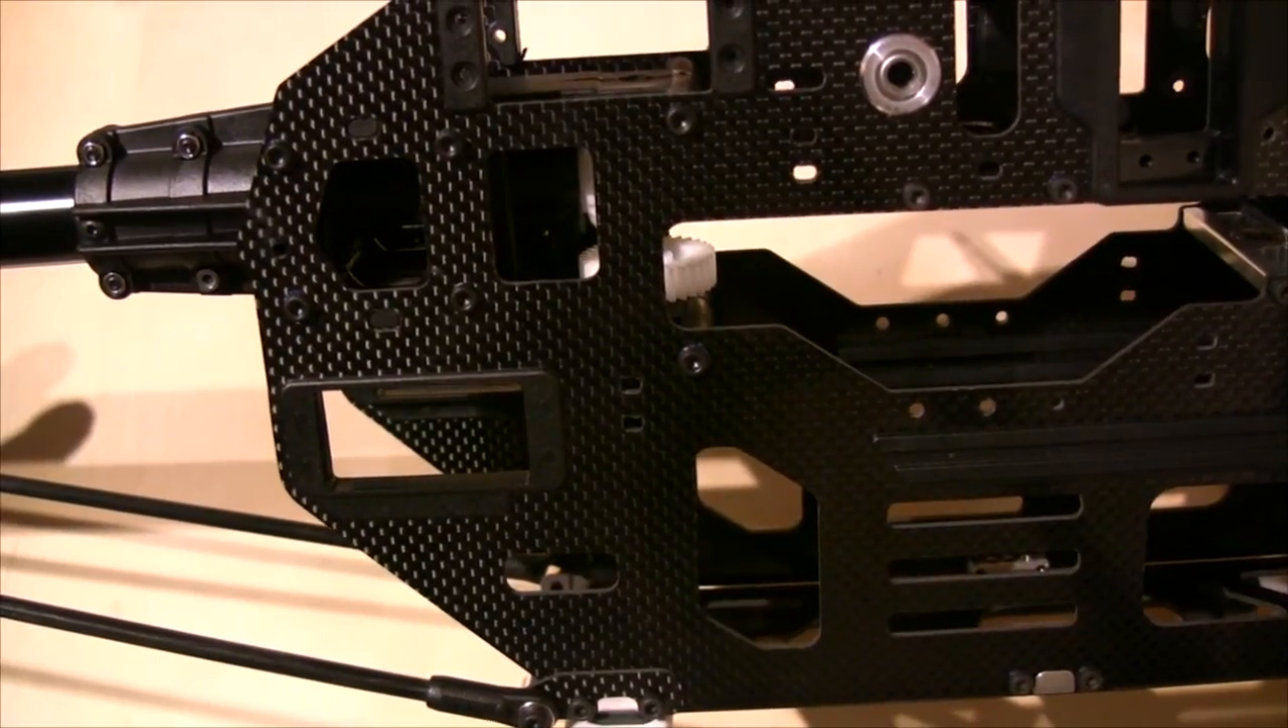That's the uh boom all bolted into the back of the frames.